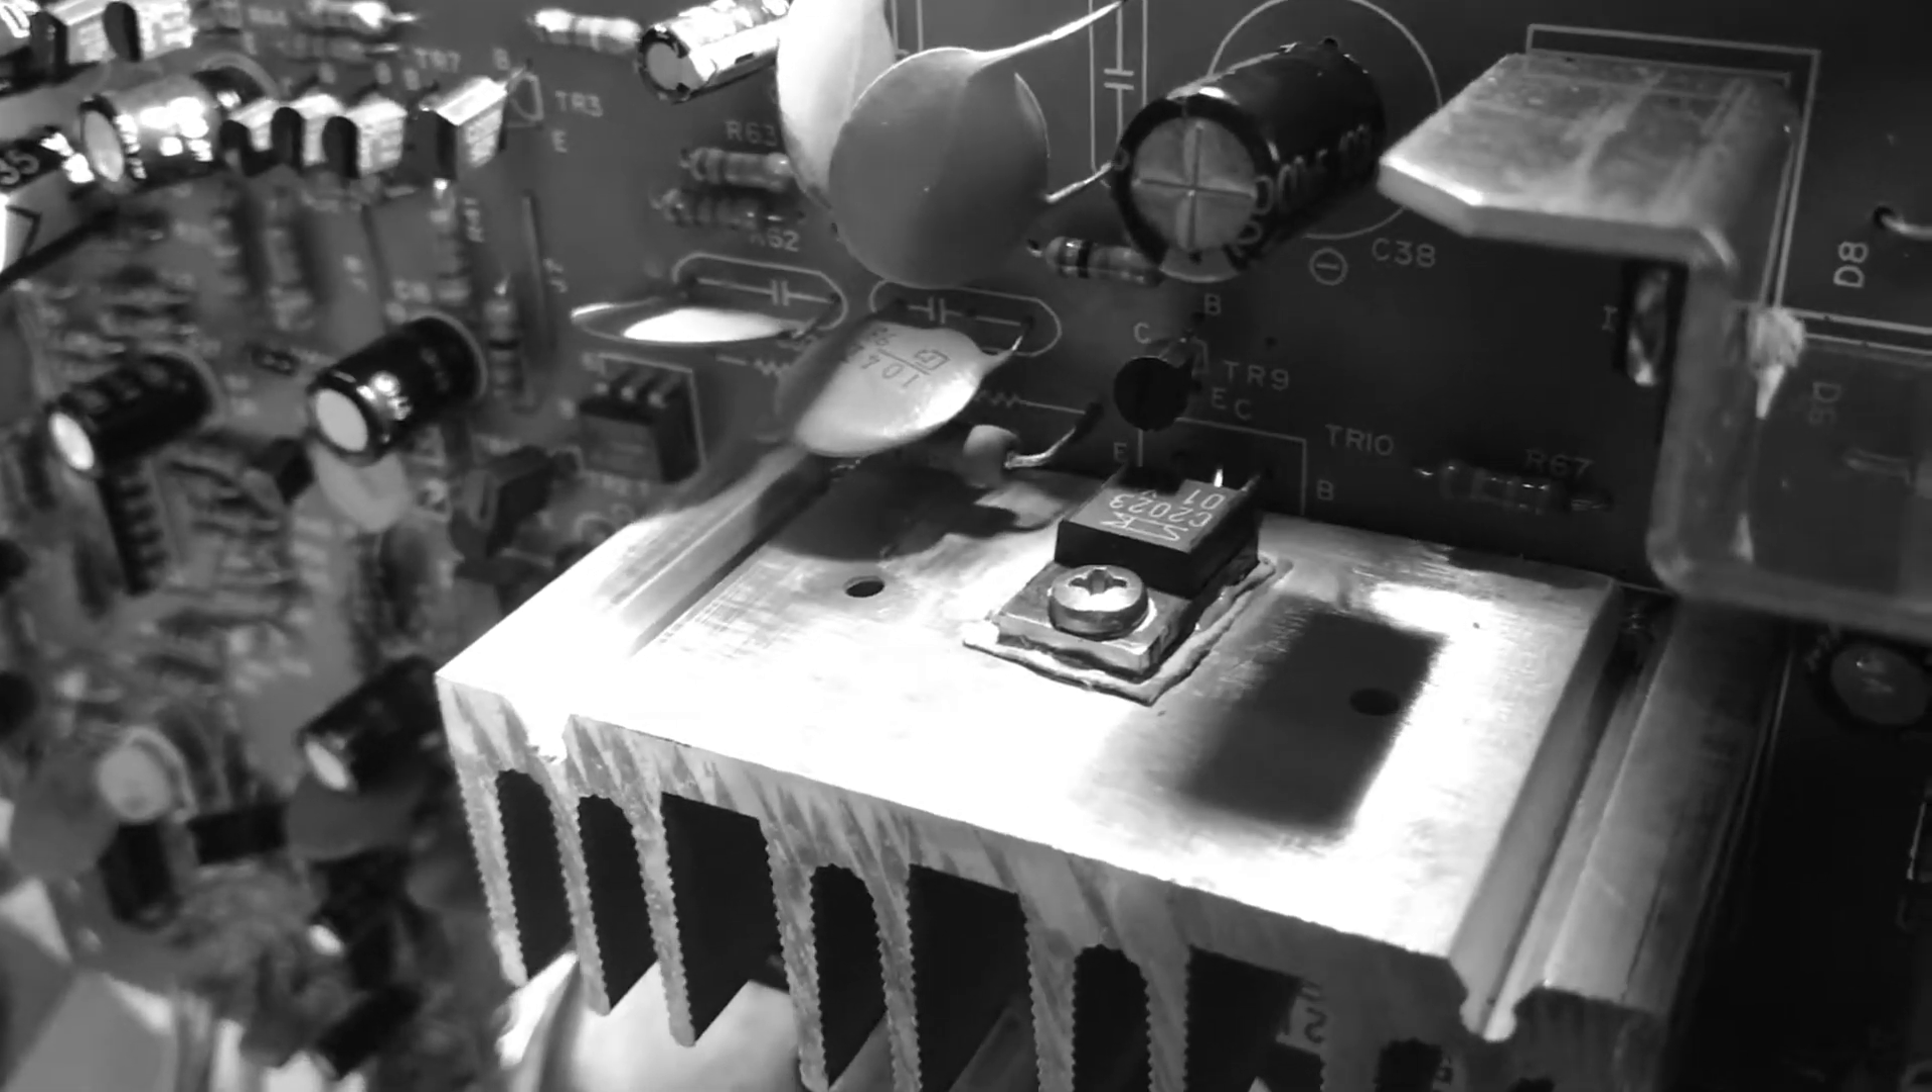And there's the new part put in. Uh, screws are fixed and yeah, you can see some of the old, I'm sorry, some of the new, um, thermal compound coming out, but that's good.